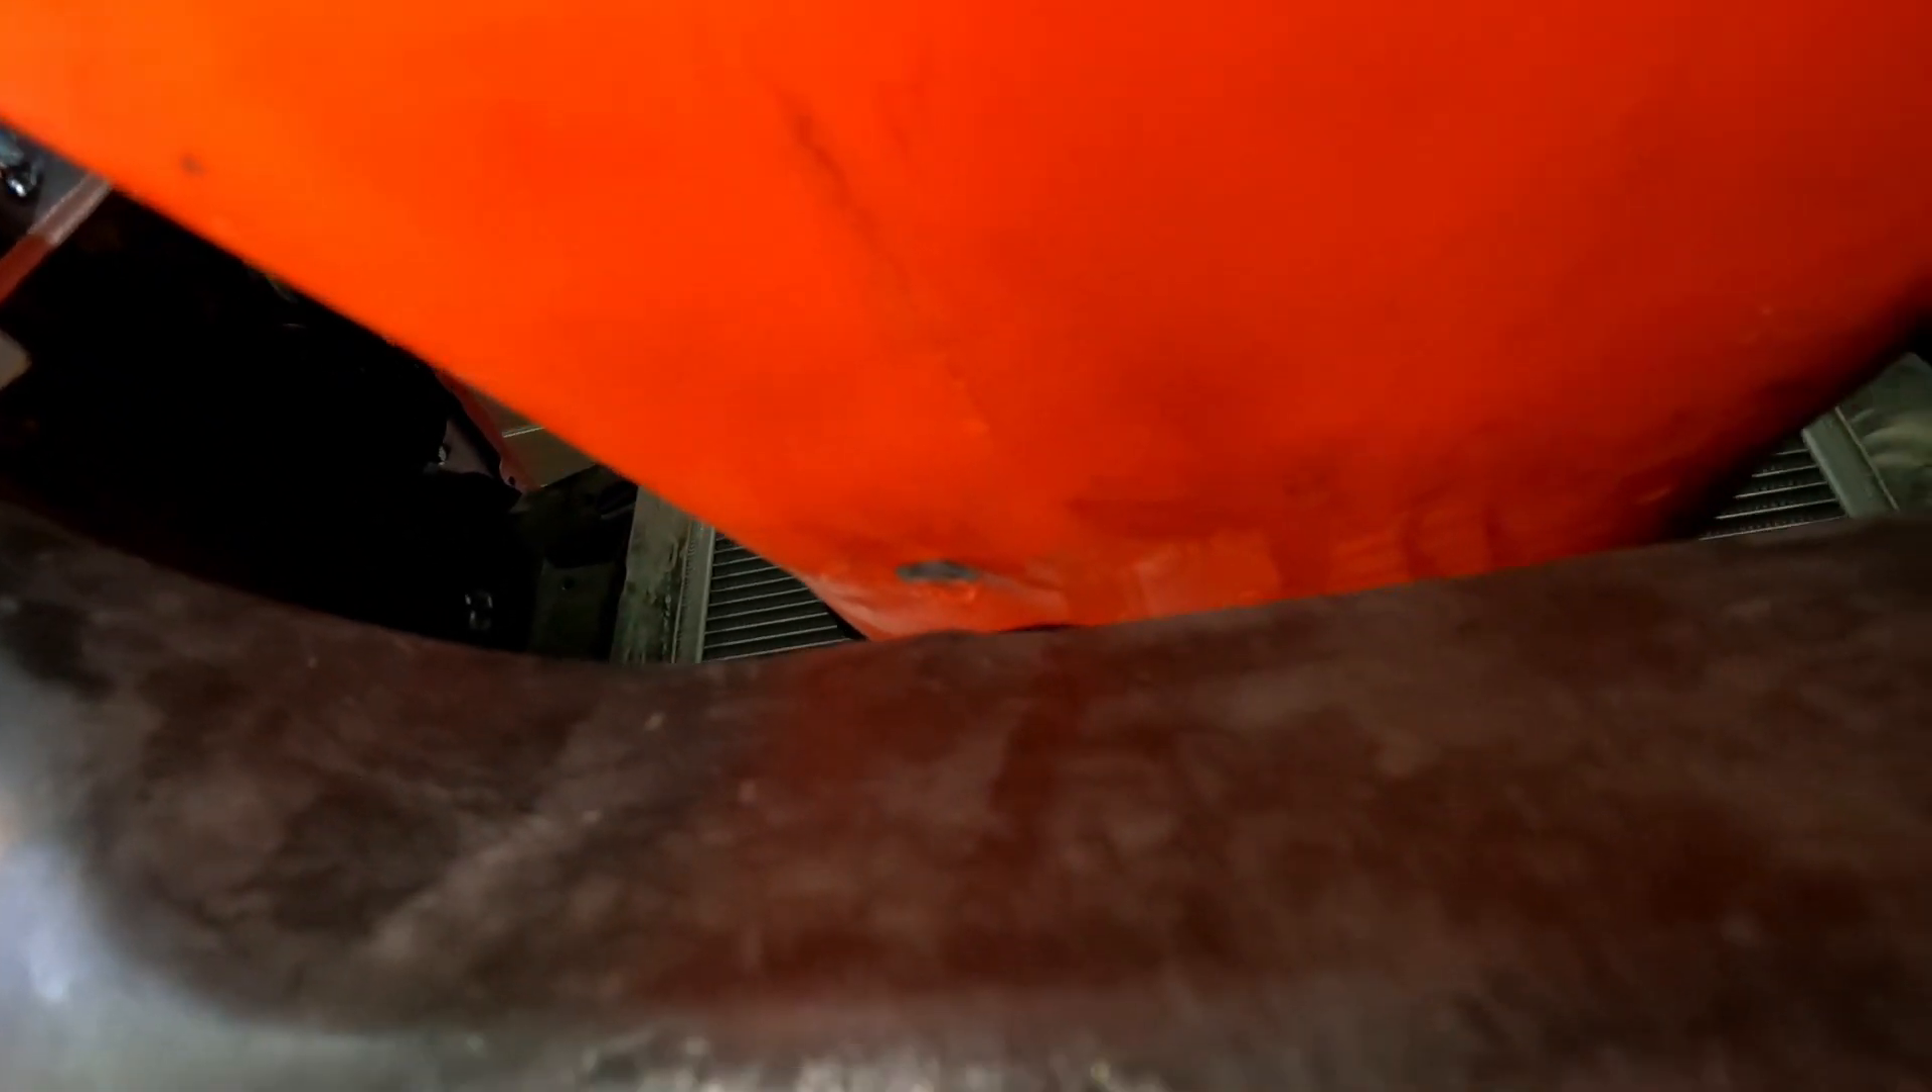The oil pan was actually sitting on the front cross member.